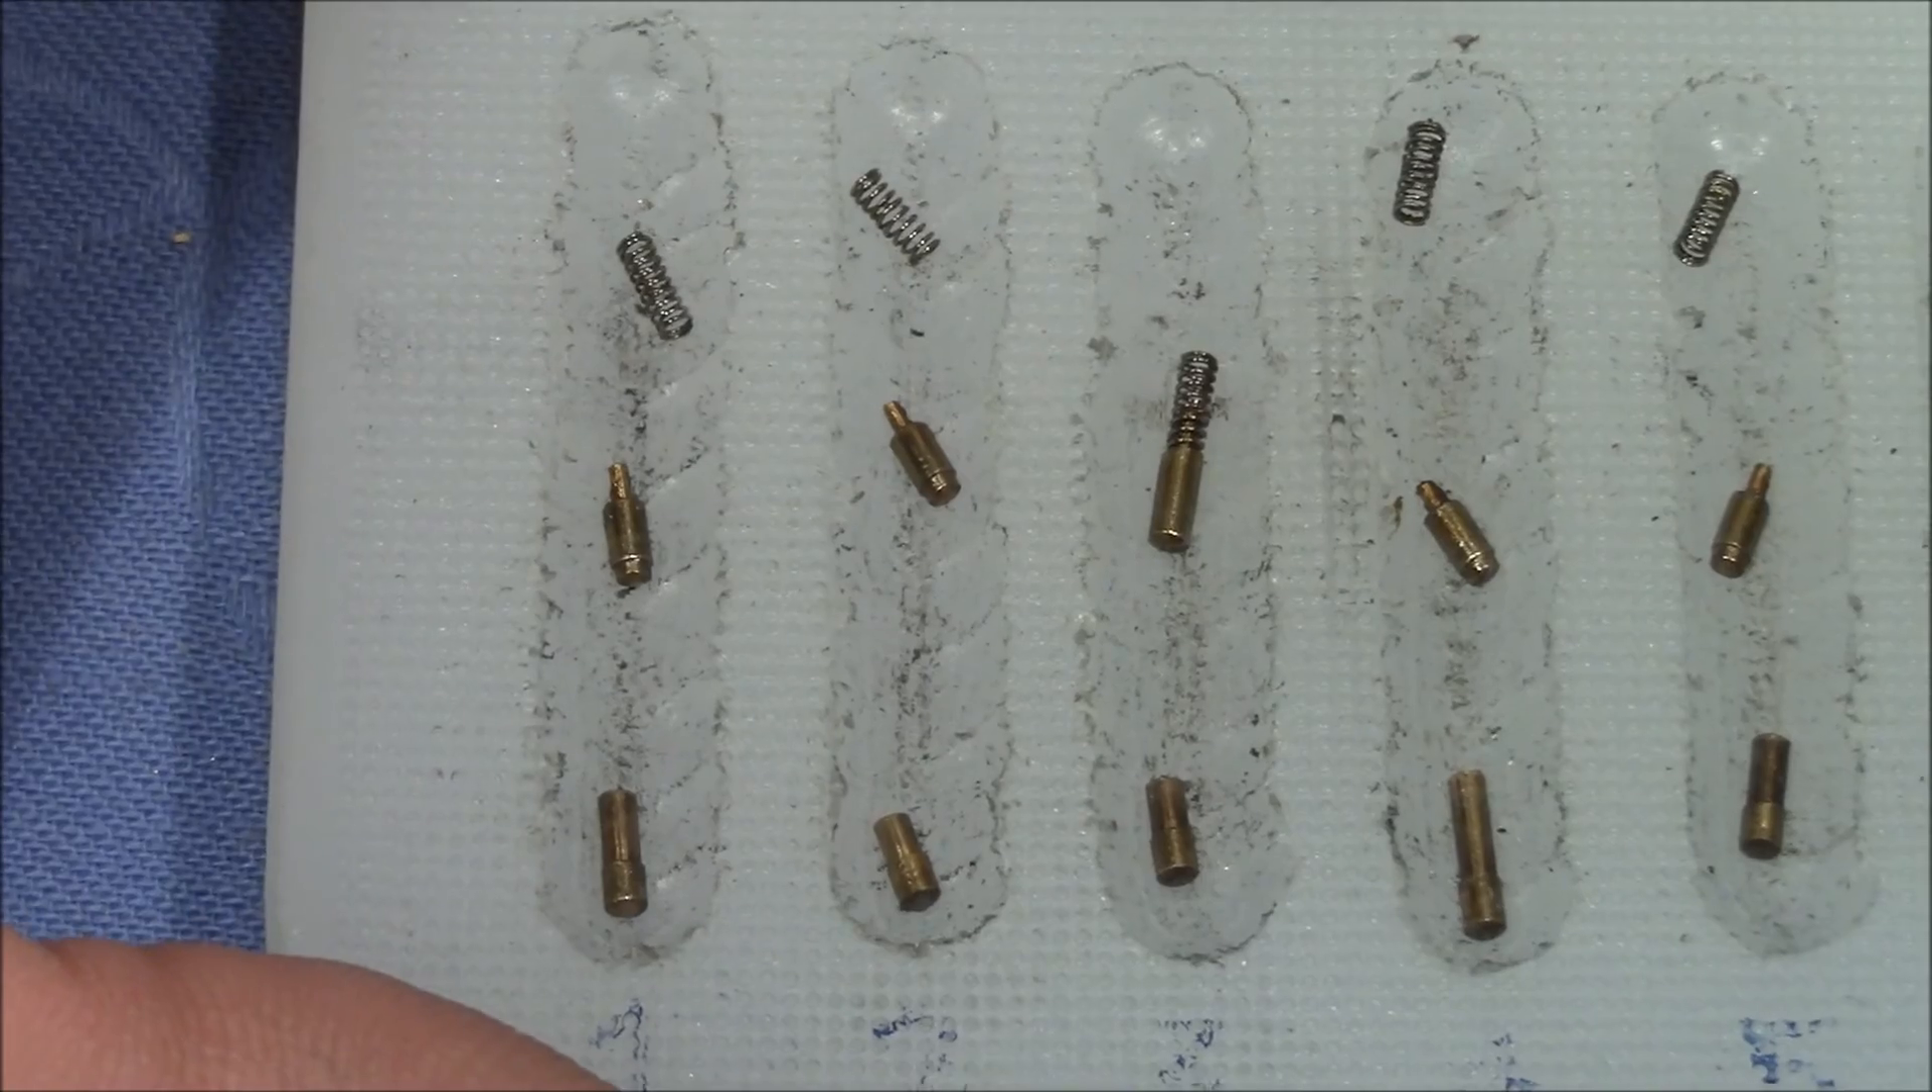So finally we have all the pins out.